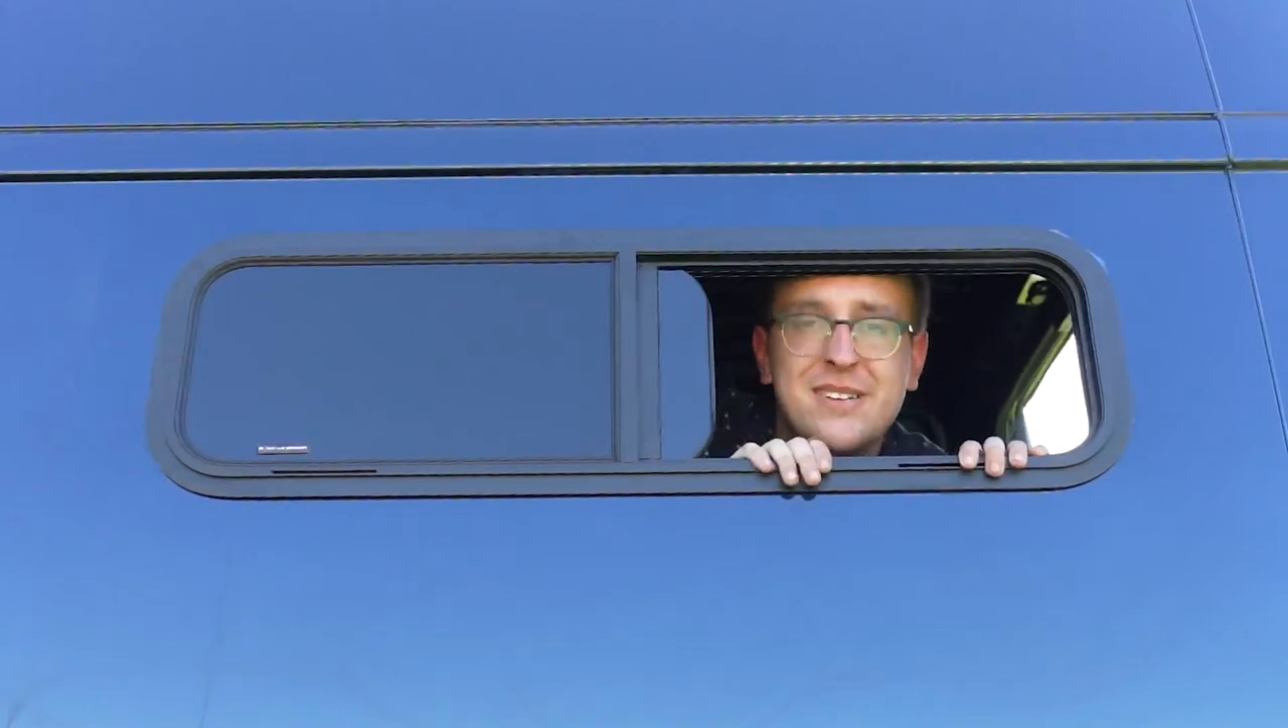Just like that we have a window that's one of the harder parts done.